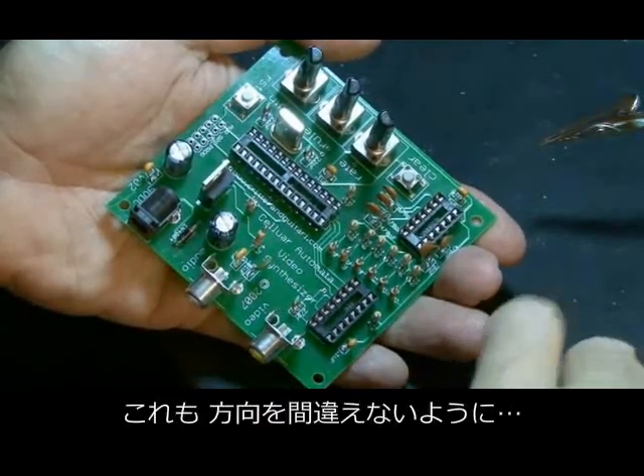Okay, our PCB is done. The last remaining step is to install the ICs.